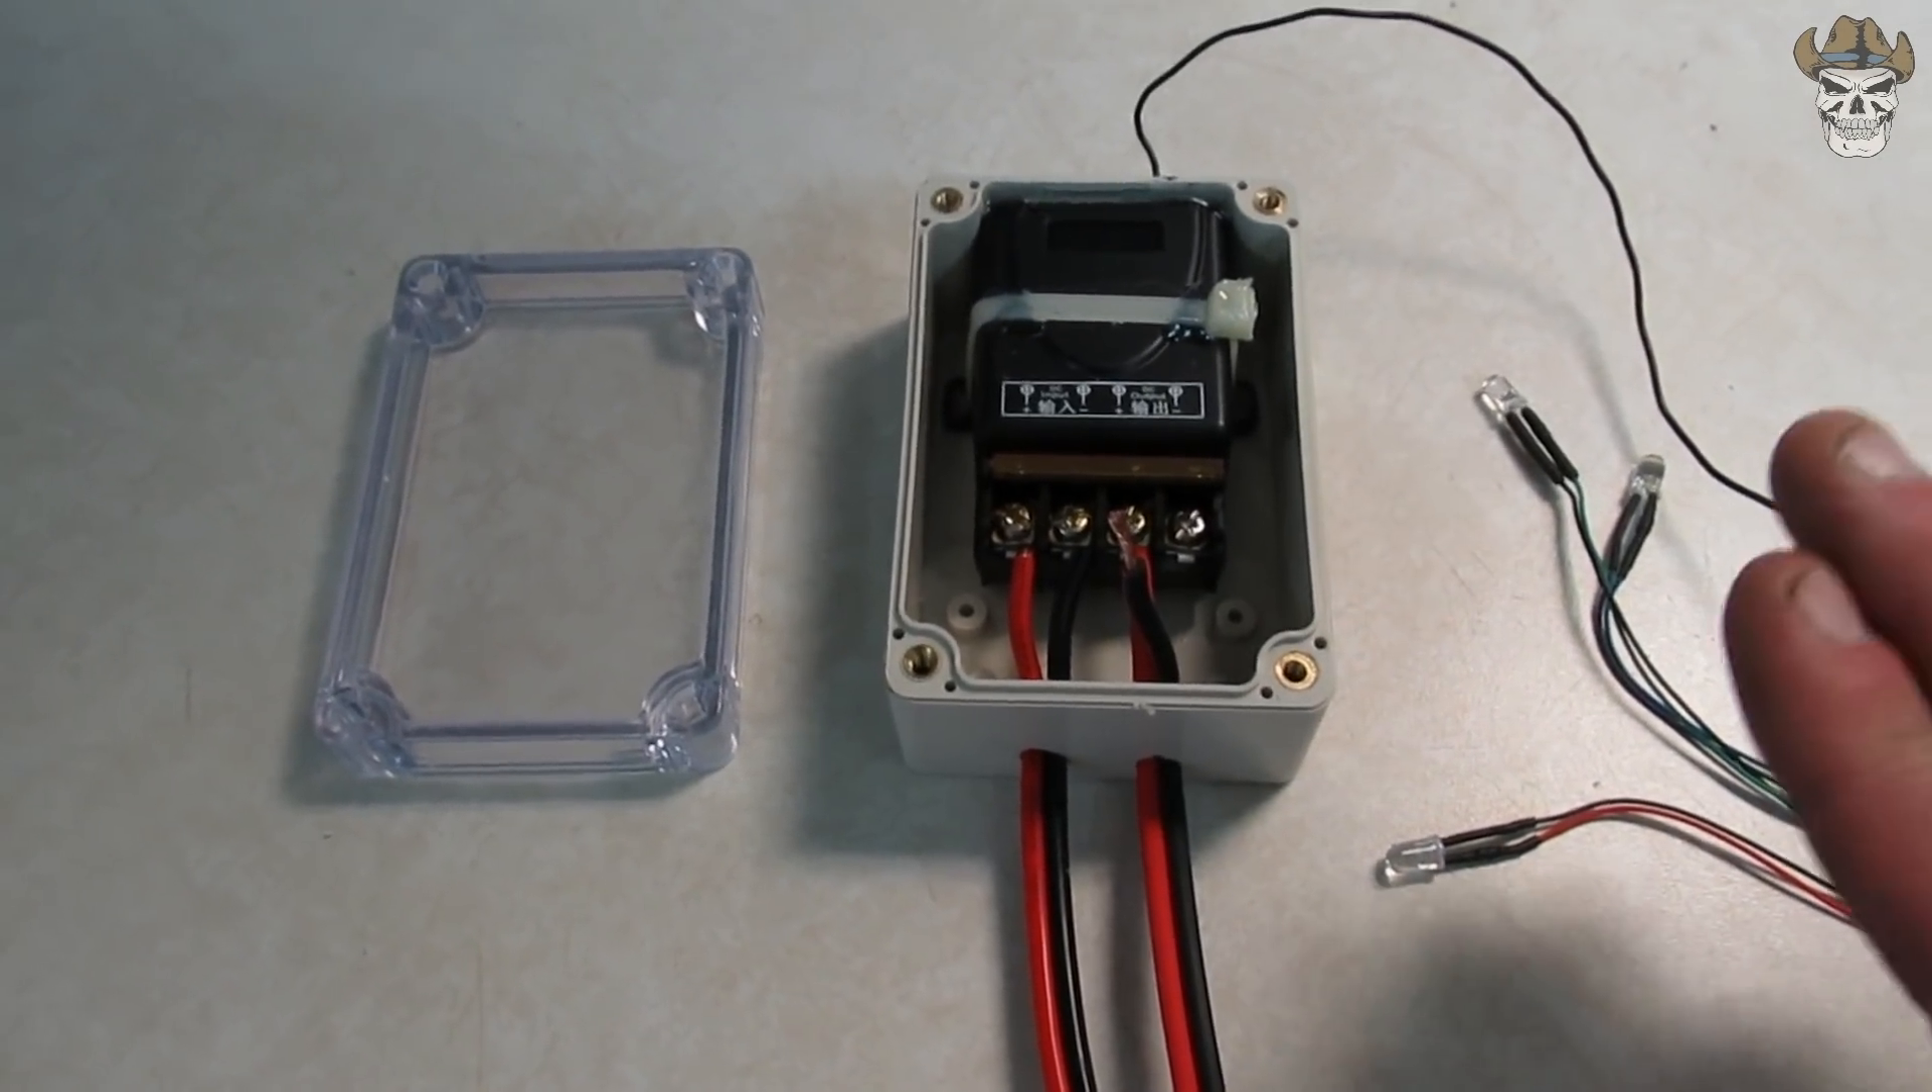All that's left to do is I need to install these three LEDs.